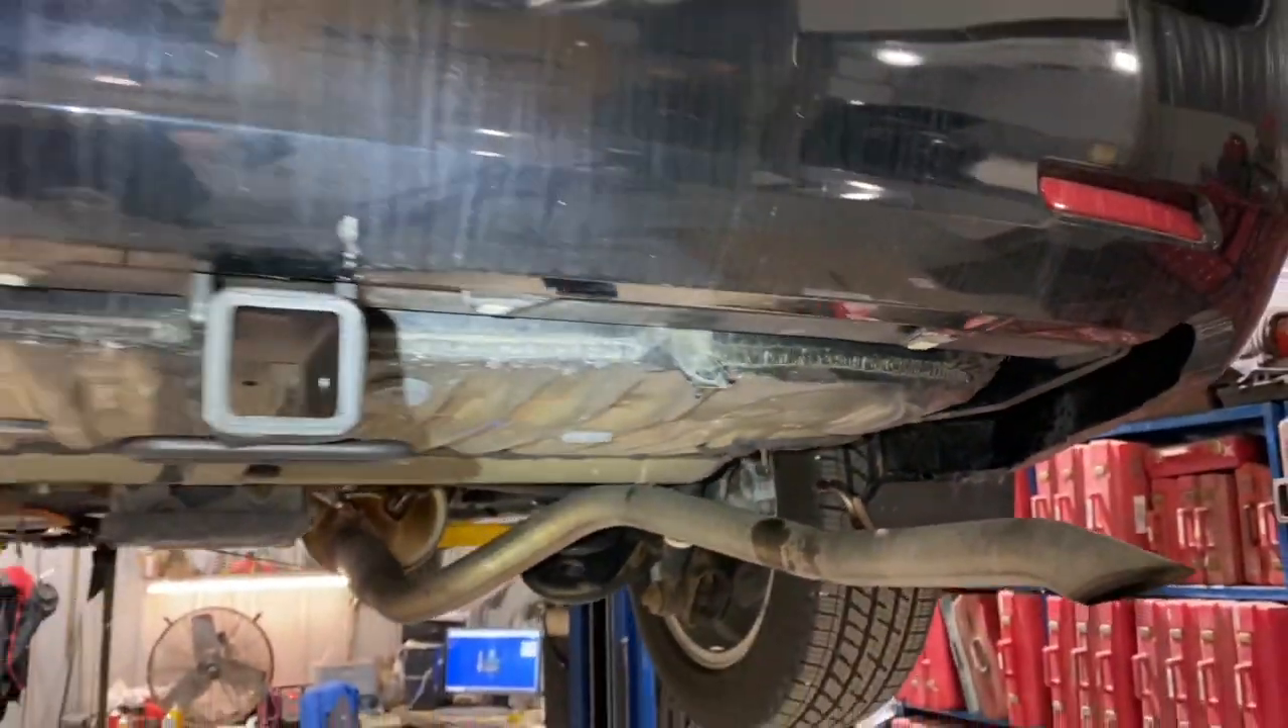So that's what the hitch looks like installed.